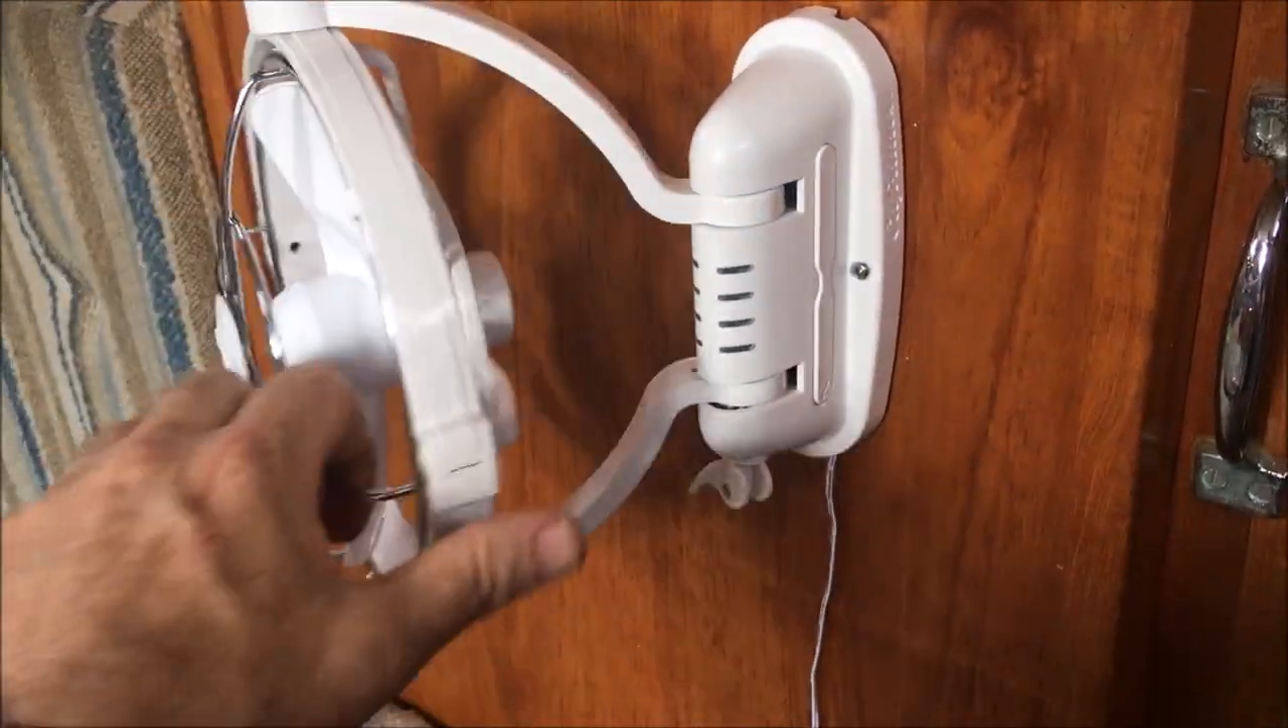There's the fan installed it's all permanent there.